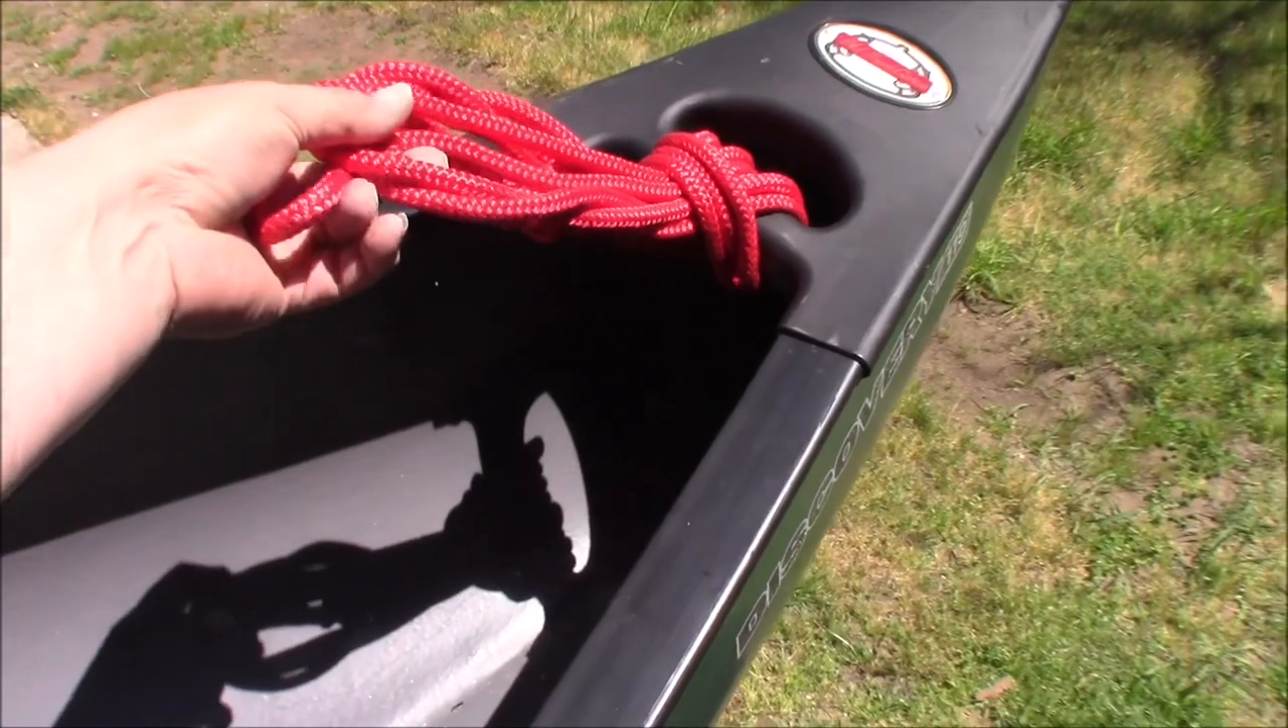Here's my bow line installed really nice.